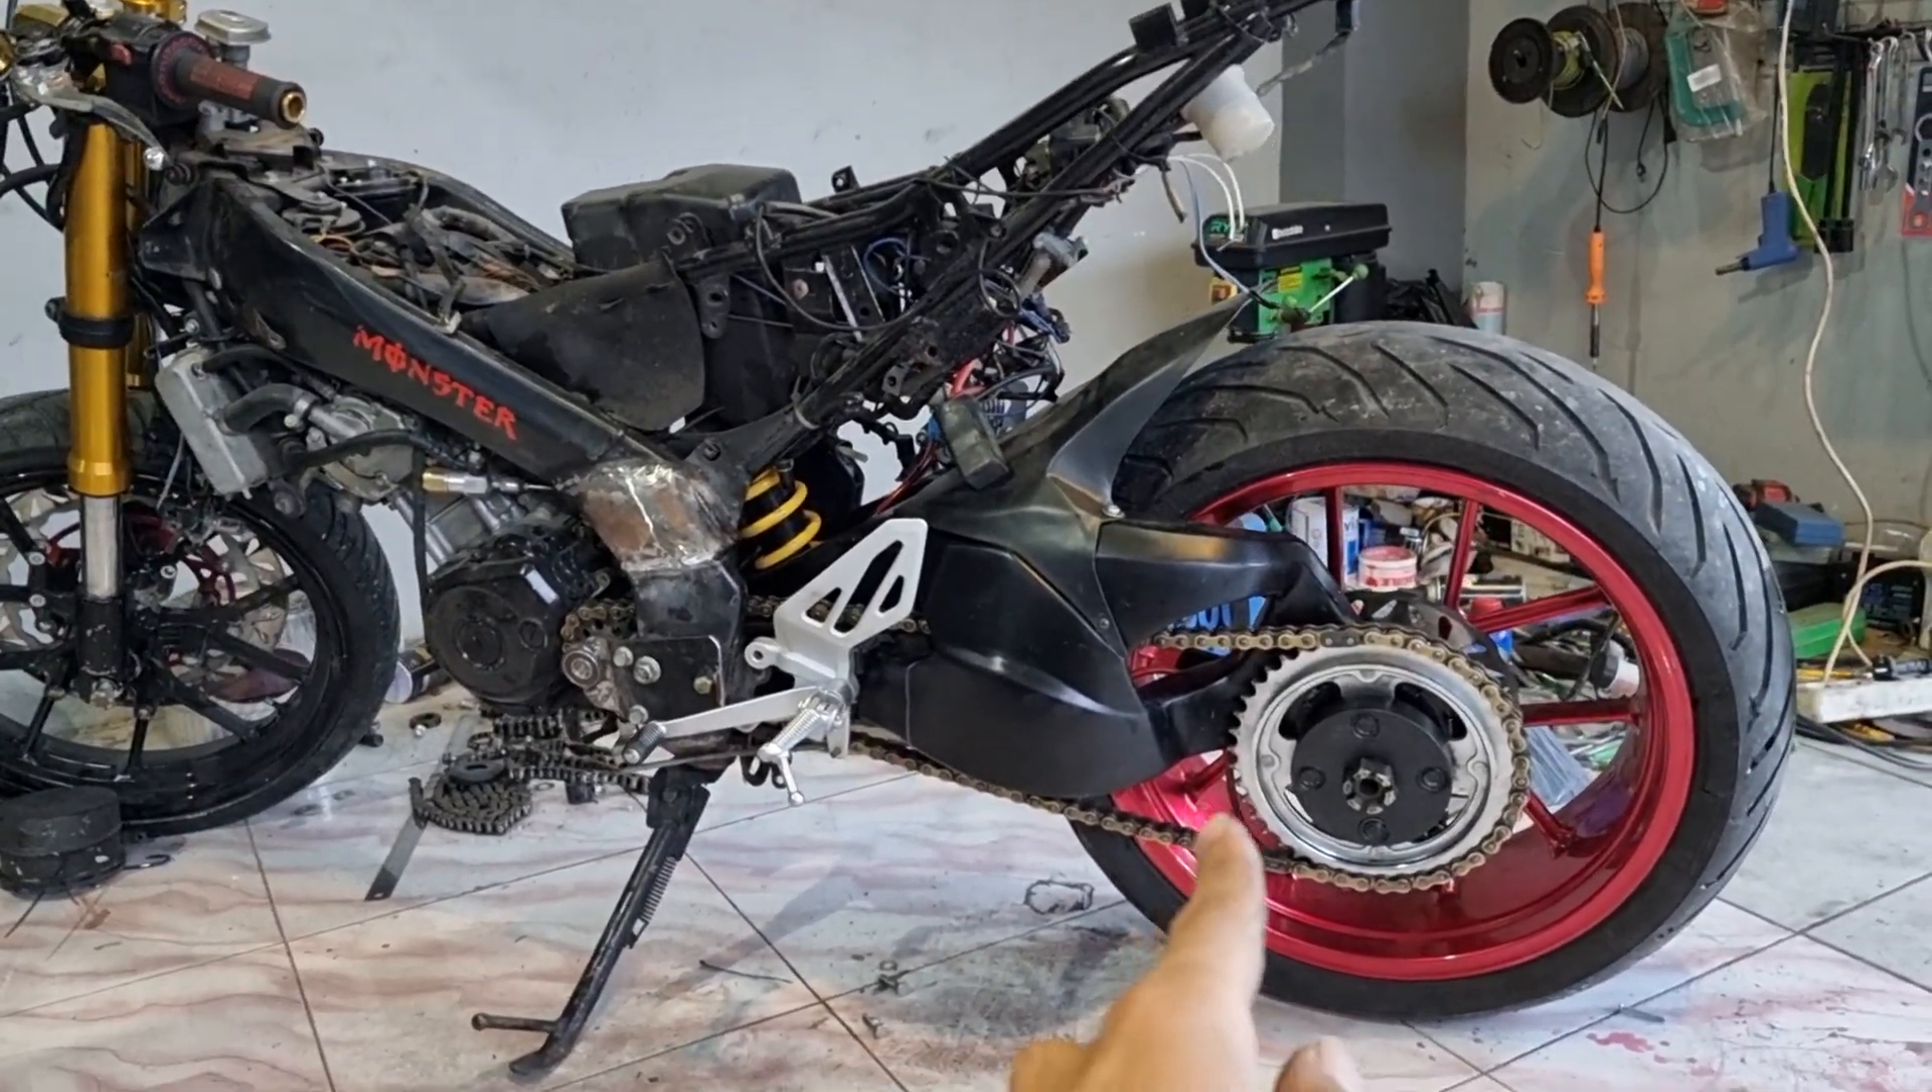Ini masih belum selesai ya jadi ini baru sudah saya pasang single armnya.